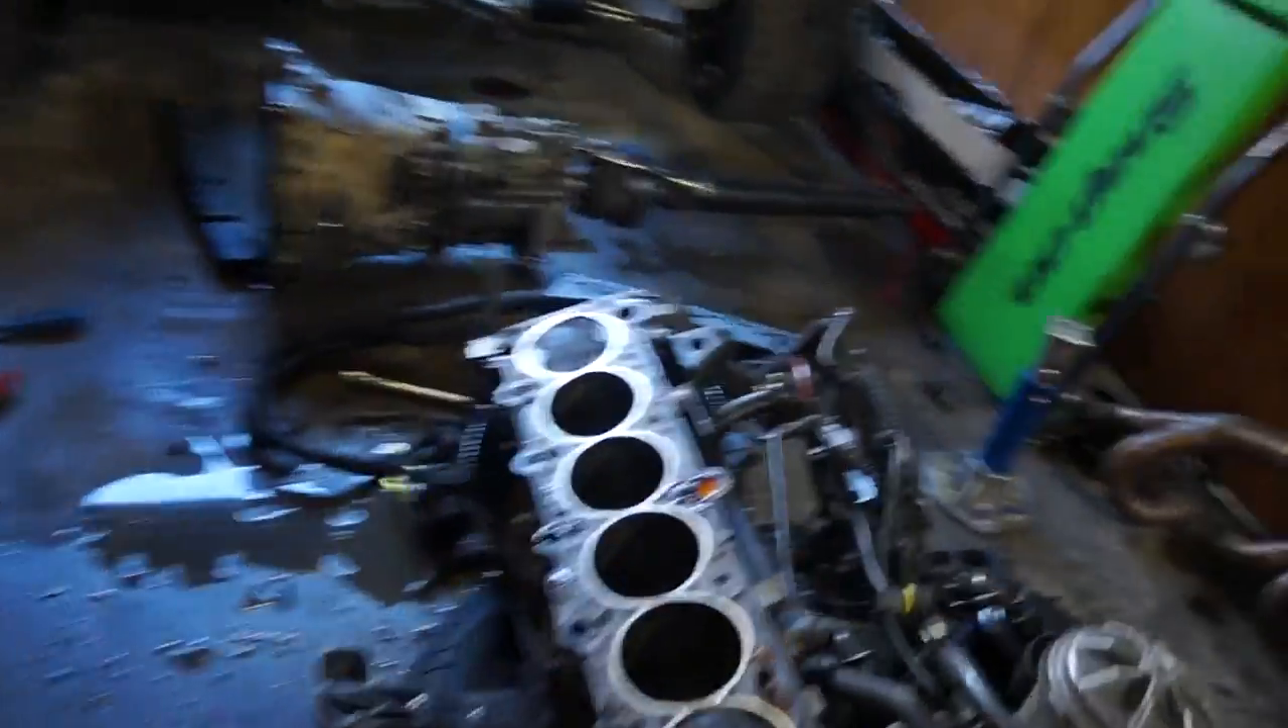Awesome, we got the head off.